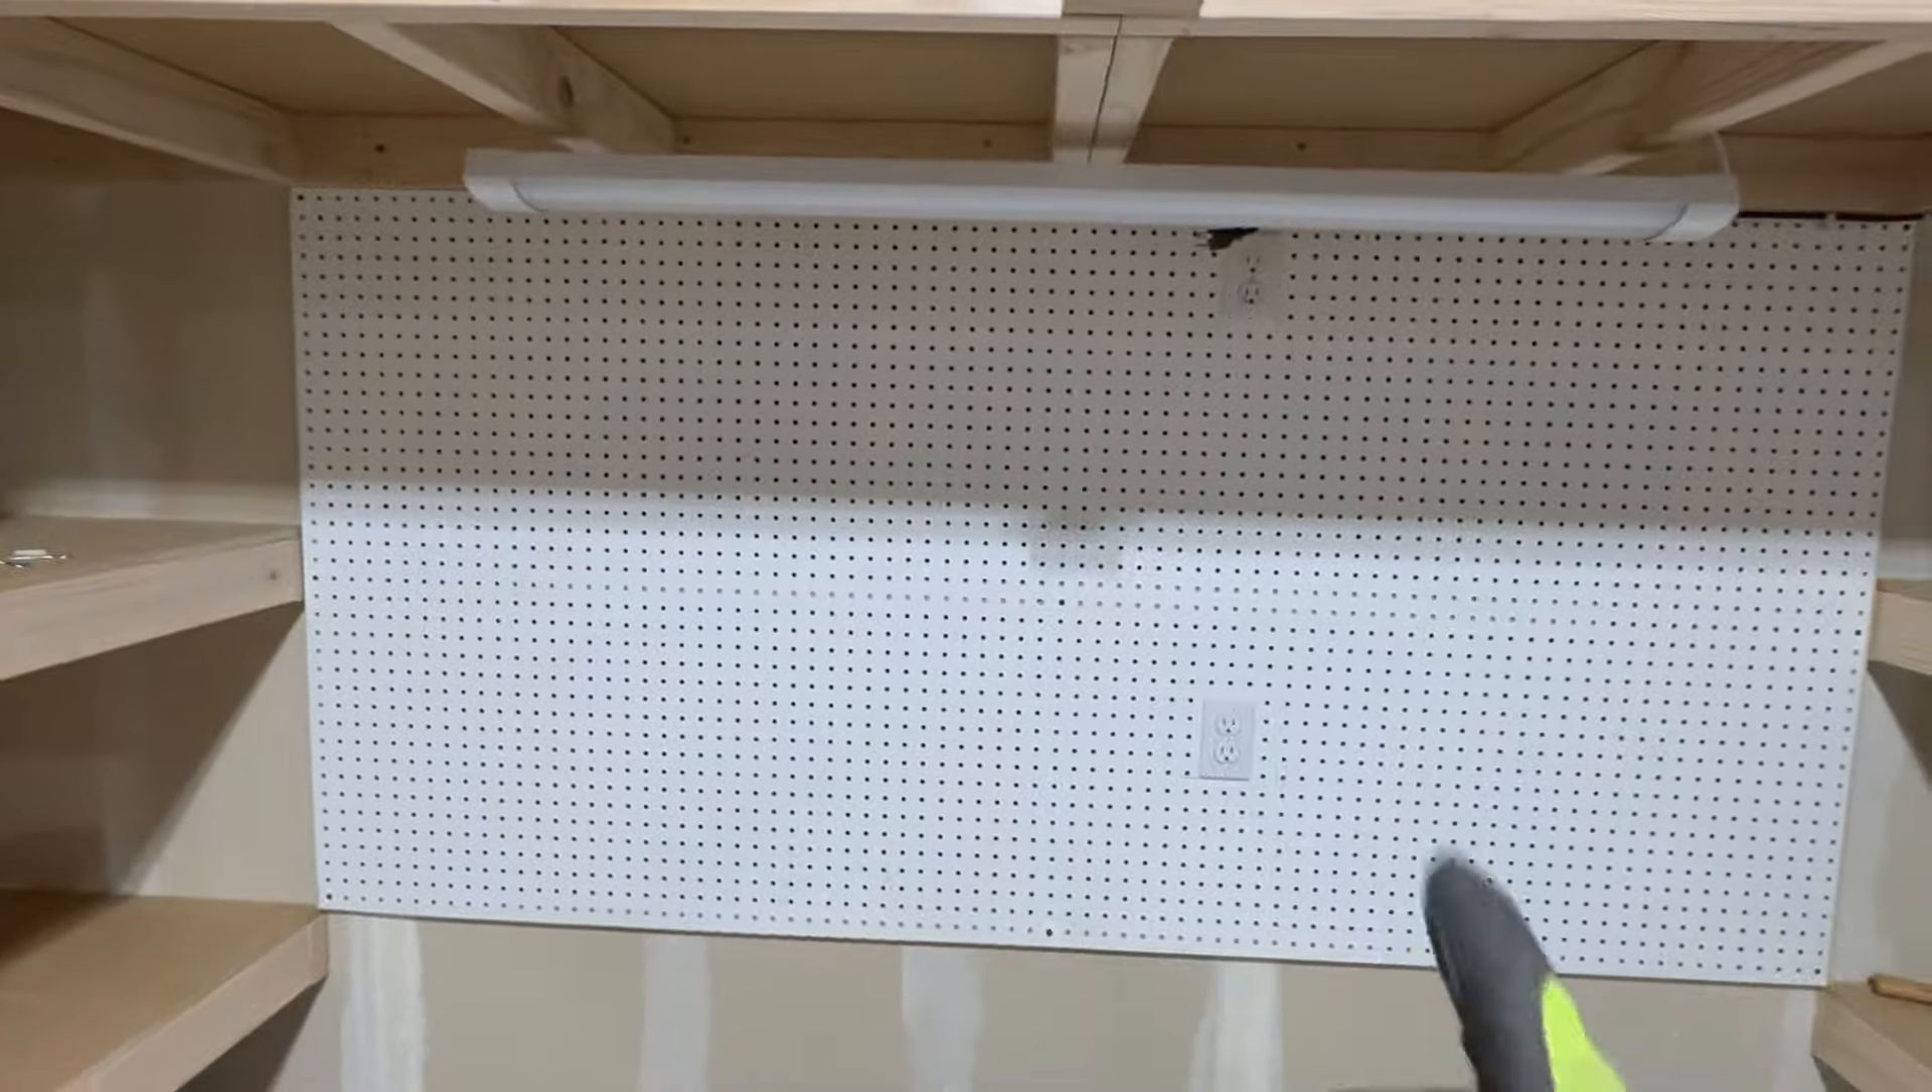I have my little workbench light hung under the work or above the workbench area and you can see my pegboards installed with the power outlets.